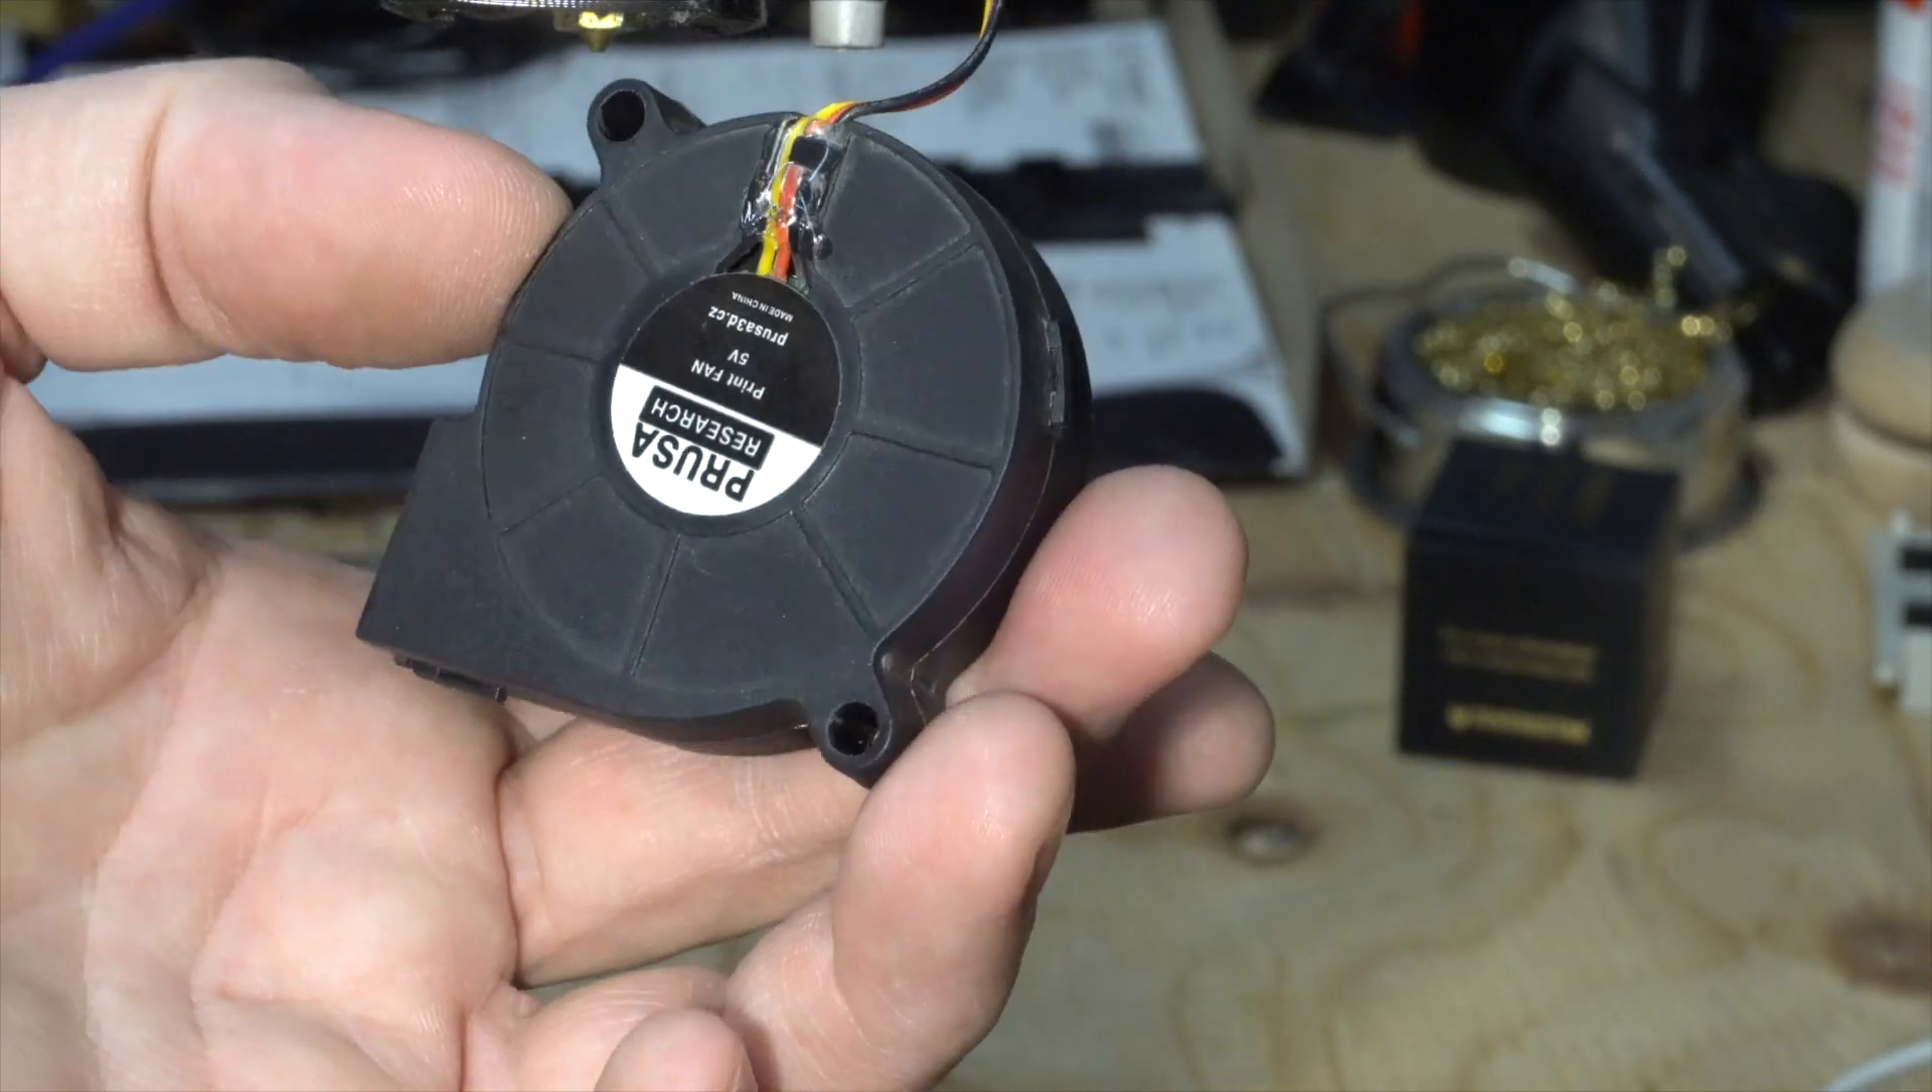So what I do is I put some hot I put the cable at the right place and I put some glue here here so that it's held in place you see it's not gonna move out now.